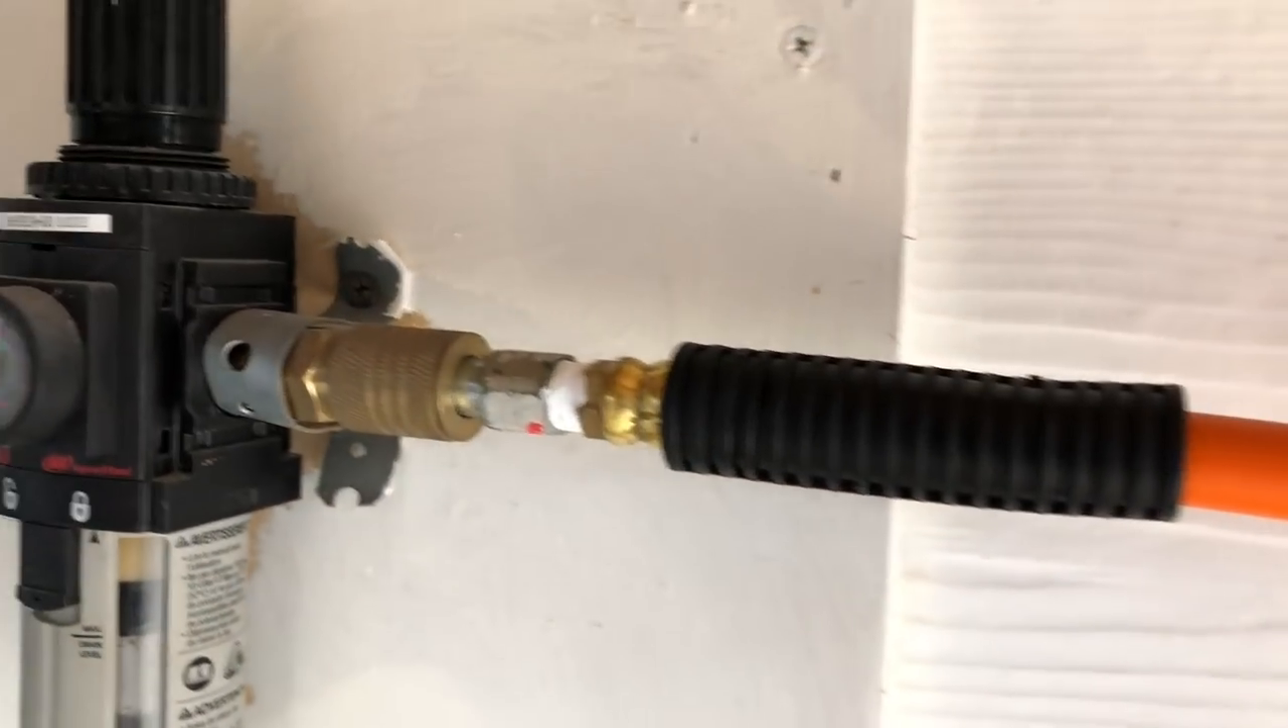But we got our new line hooked right in here to our Ingersoll Rand water filter.